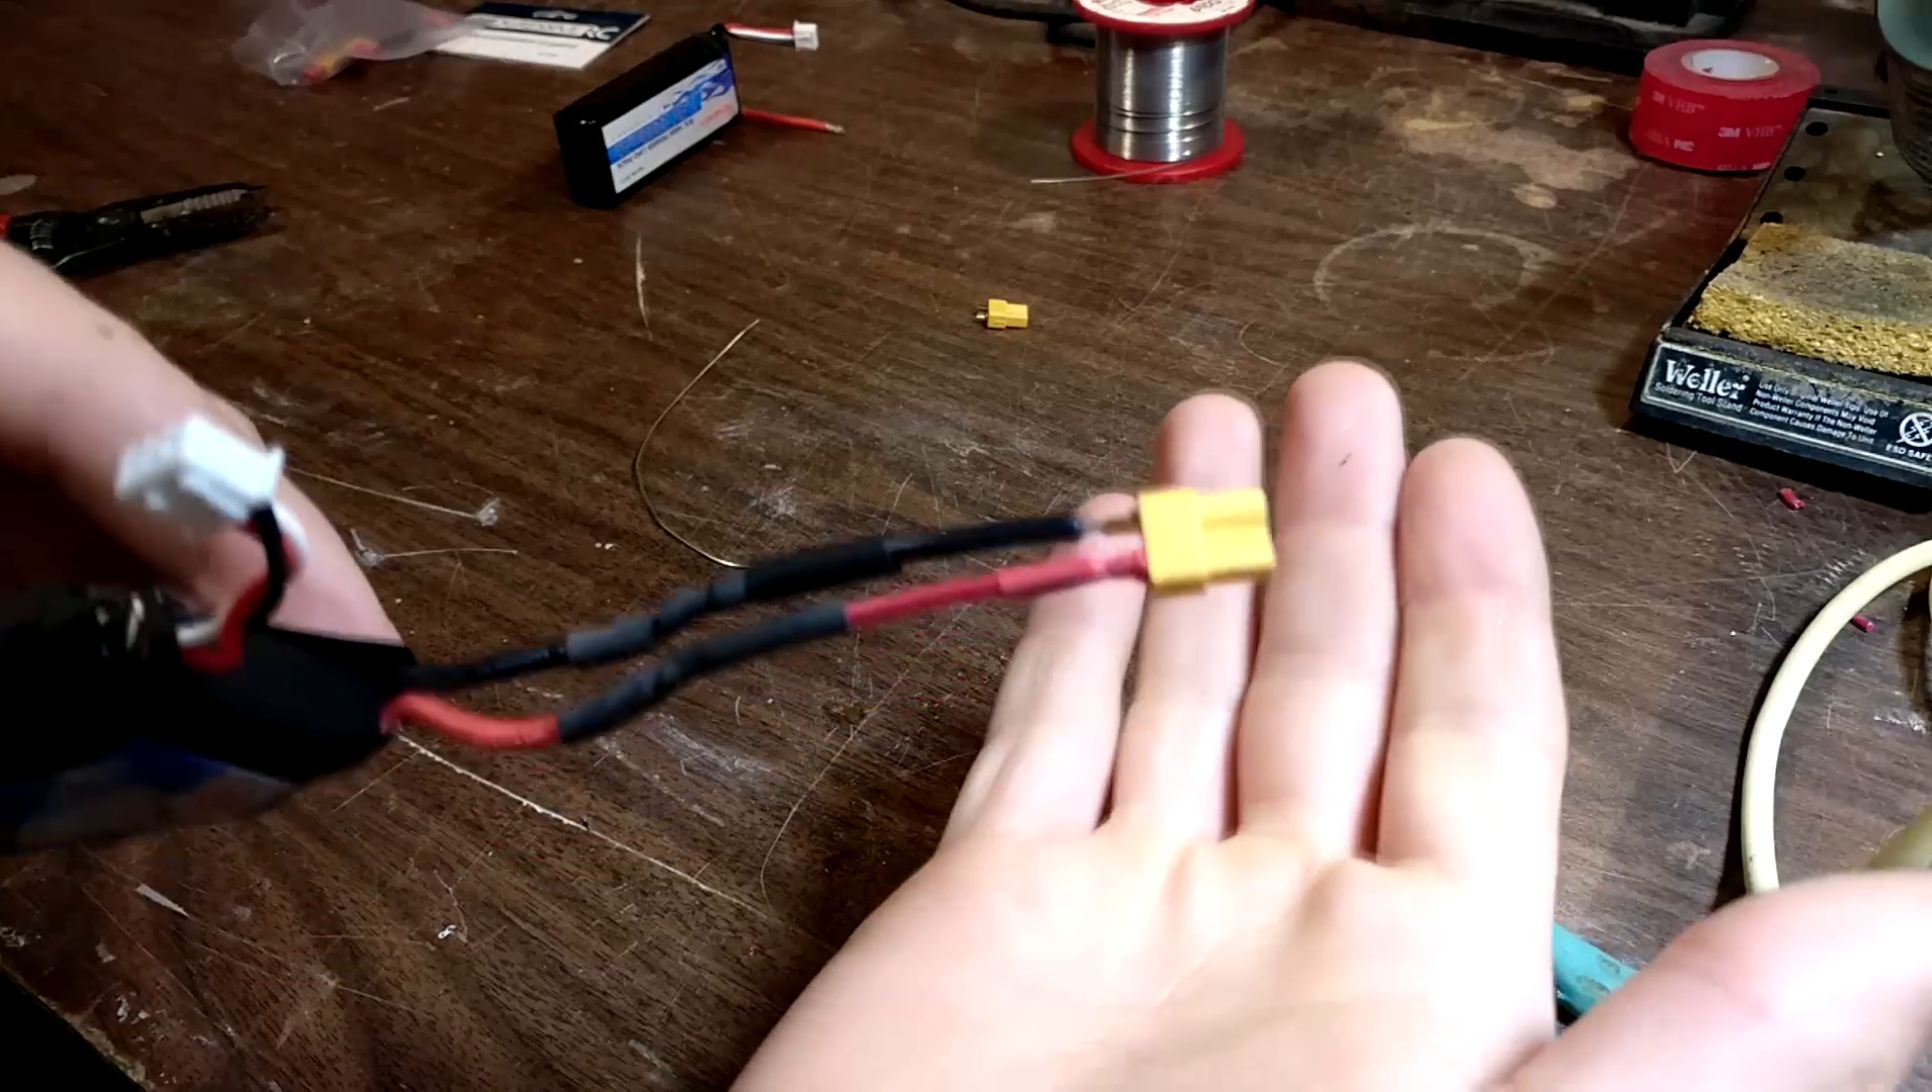You now have a finished joint on the positive end.